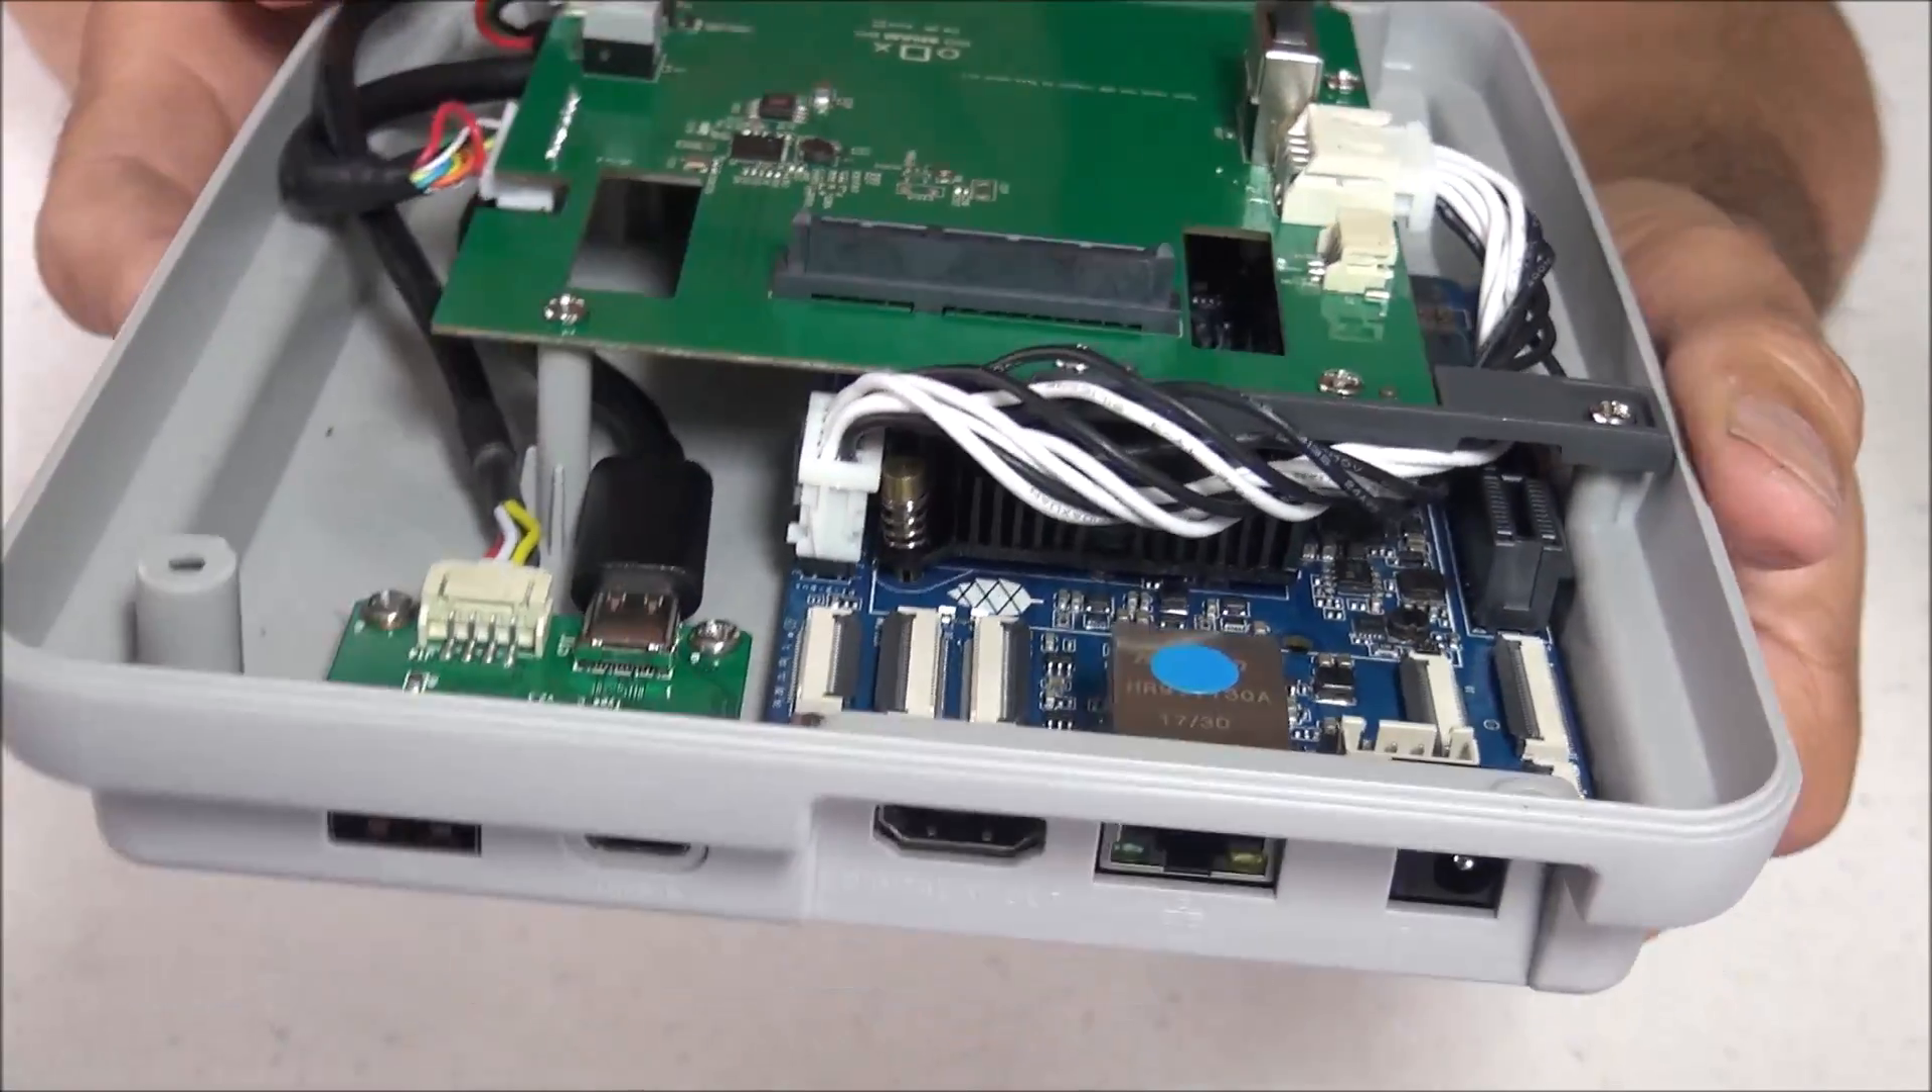You got all your ports lined up in the back there.